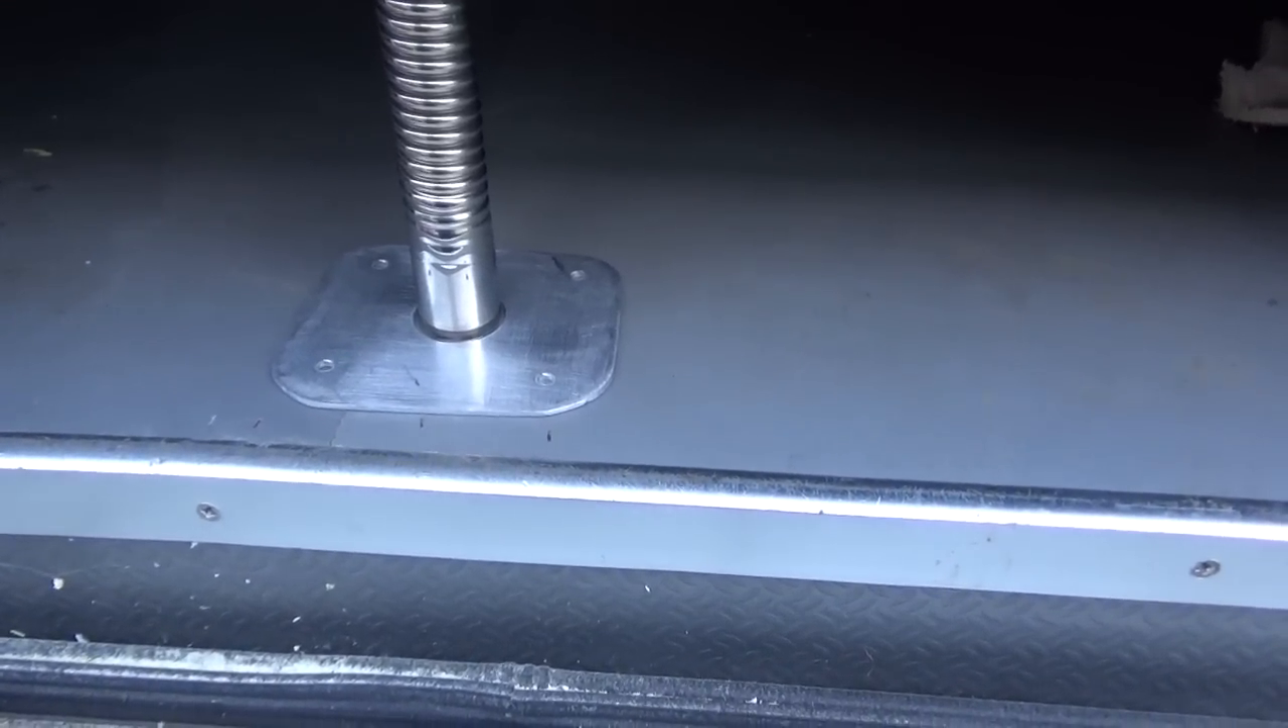I've fitted the heater mounting plate to the floor temporarily and here I've positioned the exhaust to where the floor goes through to the underside of the motorhome.